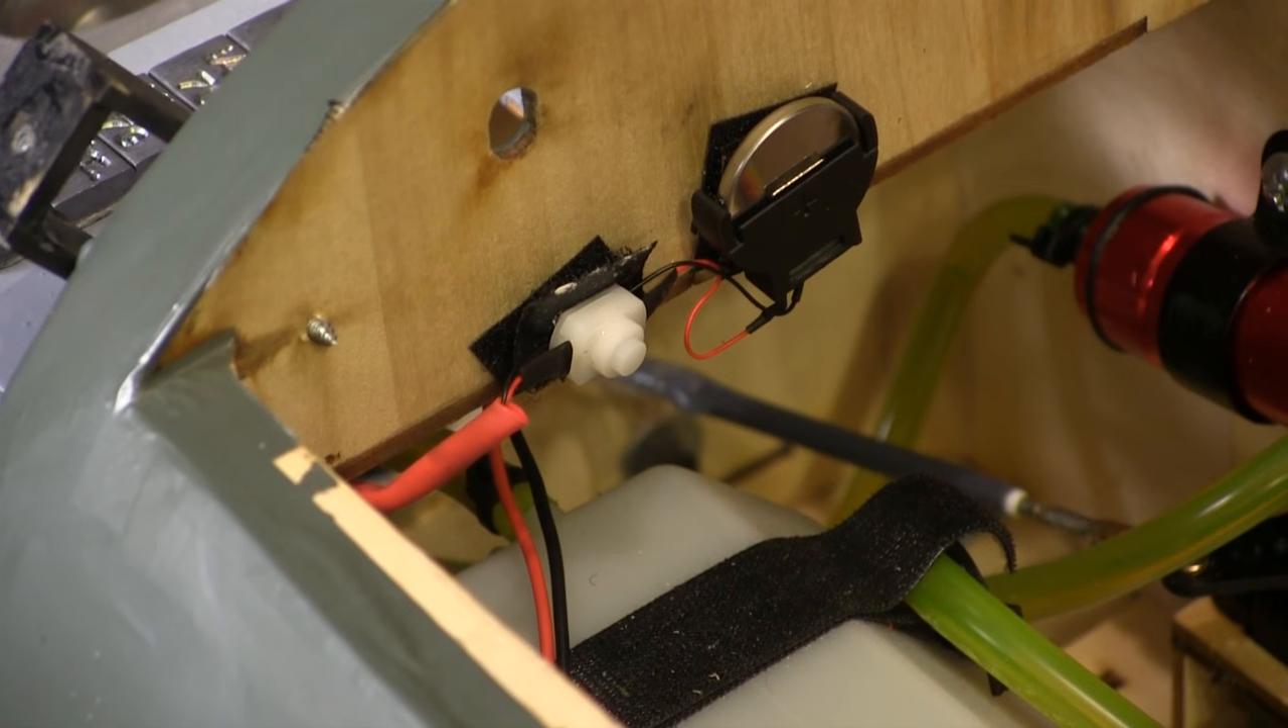I have the switch and battery mounted.